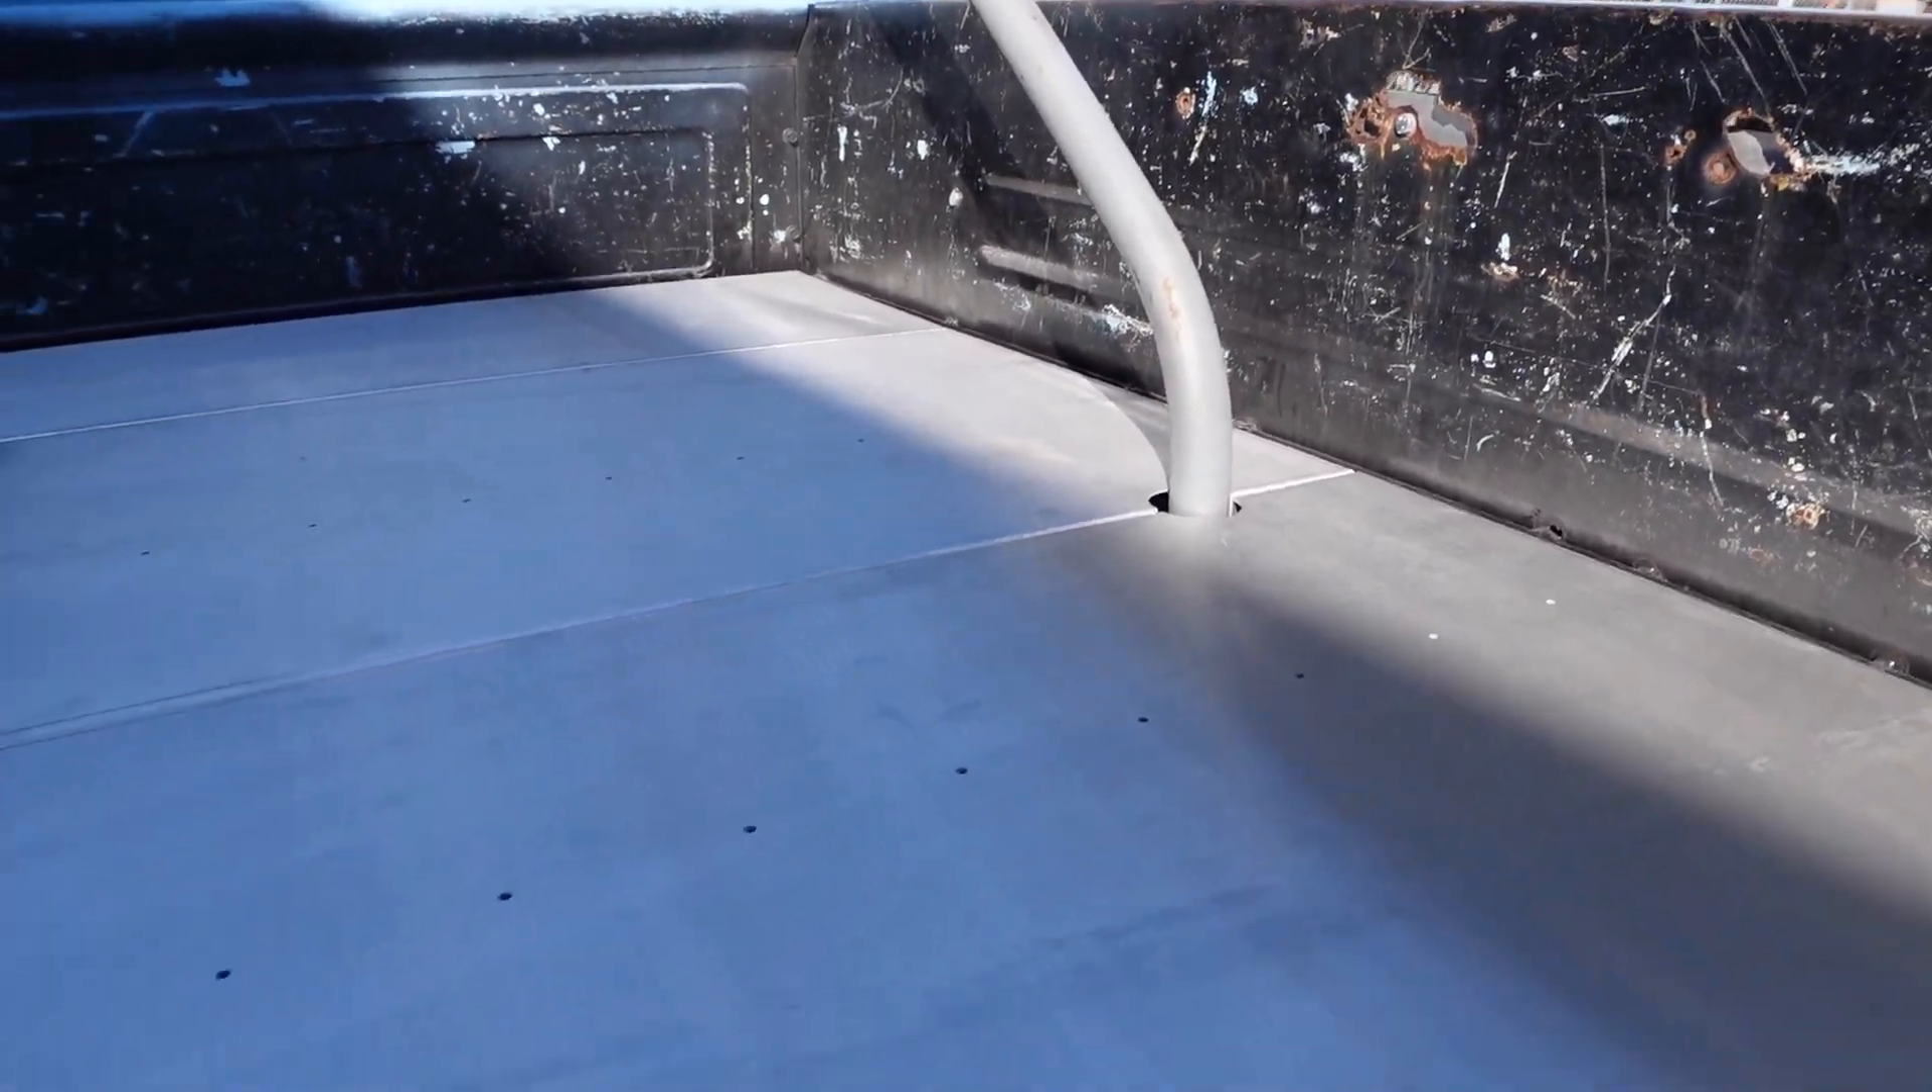We got the whole bed floor in there, all bent up, fits really good, right around our roll cage there.